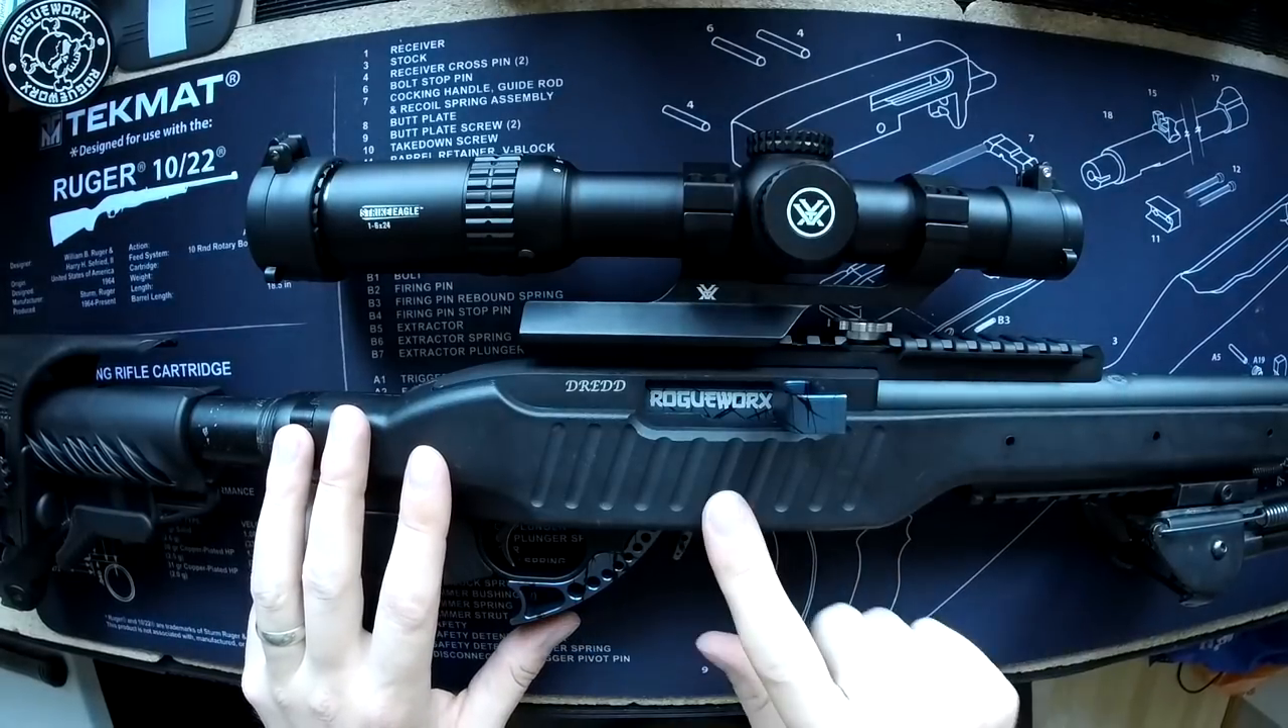Okay so this gun is back together.